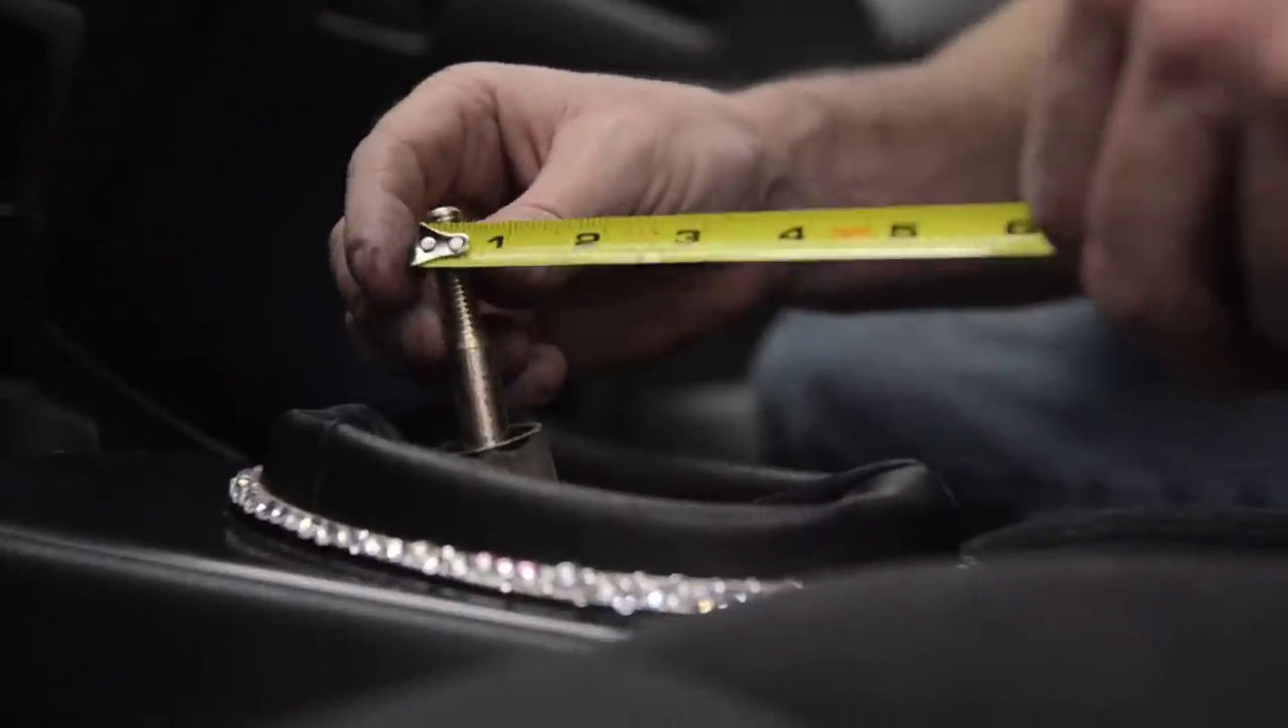Ok, now that we have our shift boot back in place, we're going to go ahead and measure our new throw.